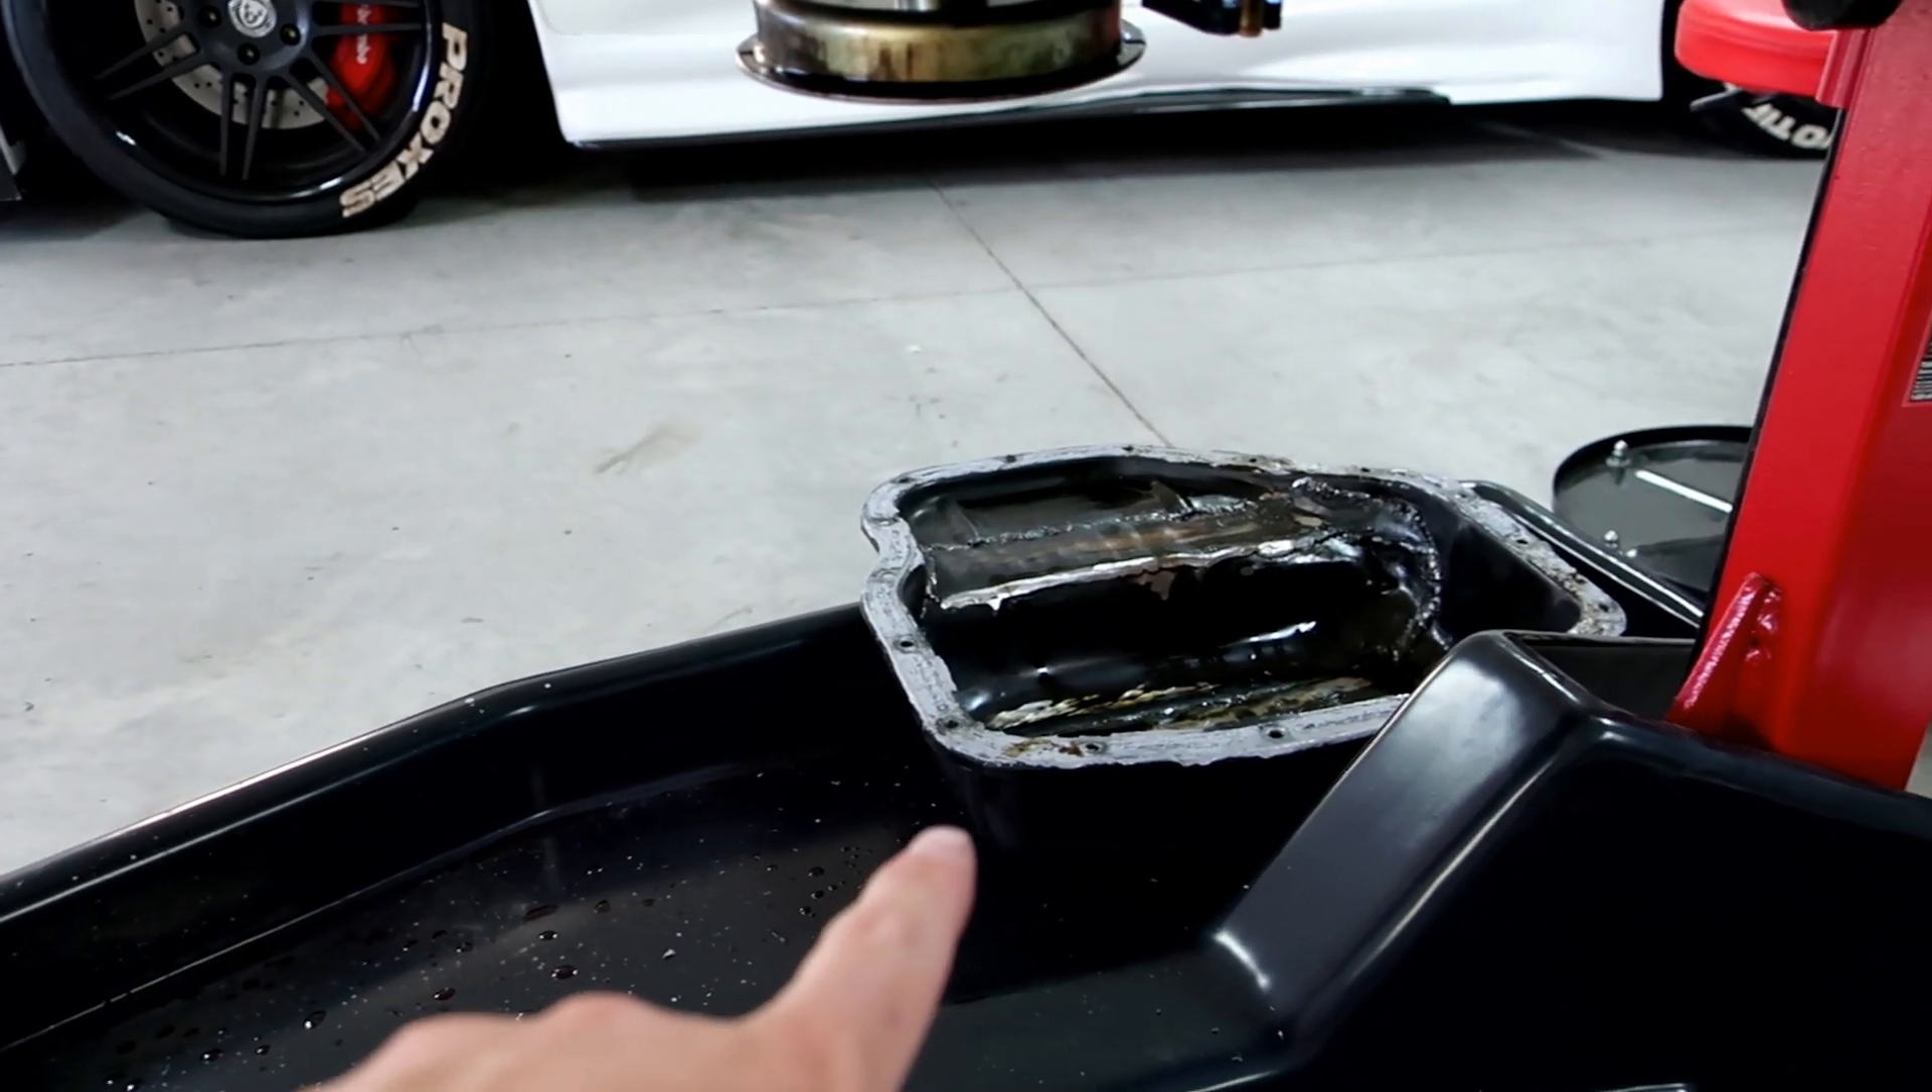As you can see there, I have the lower oil pan off, which is nothing but 10 millimeter bolts.